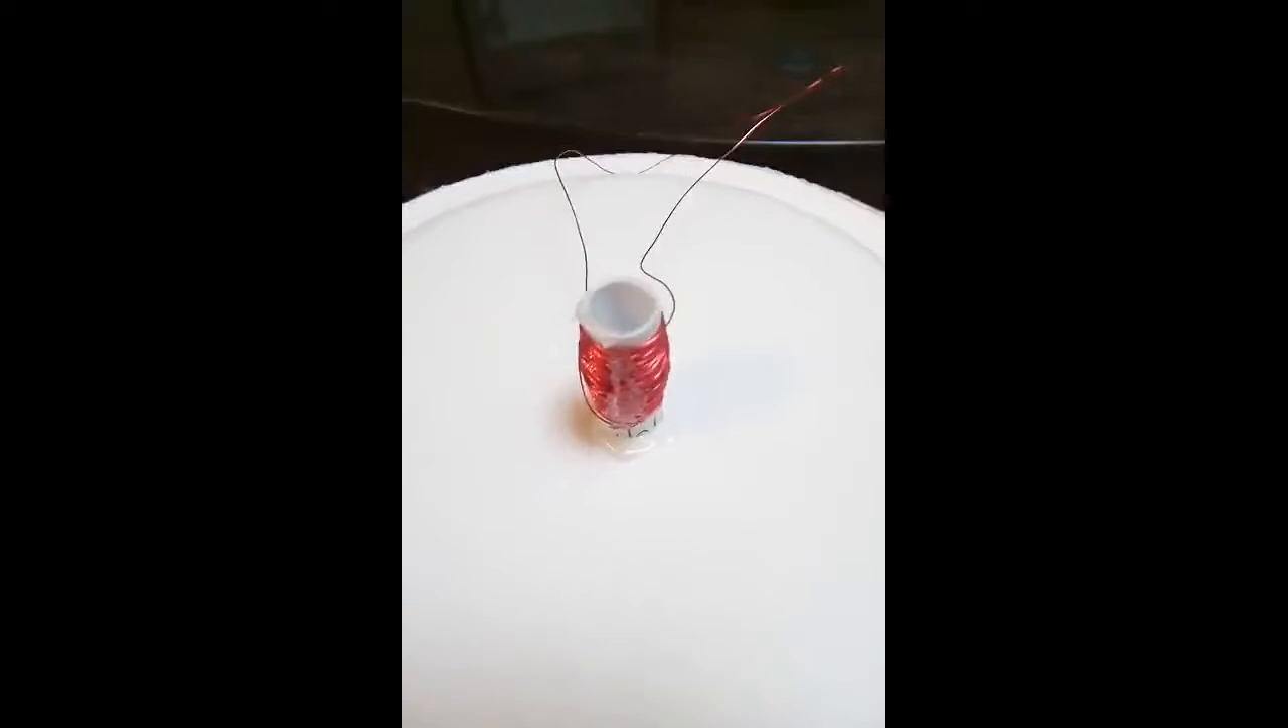I coiled this copper wire around the roll, and then we have two loose ends, and that's been glued to a paper plate.